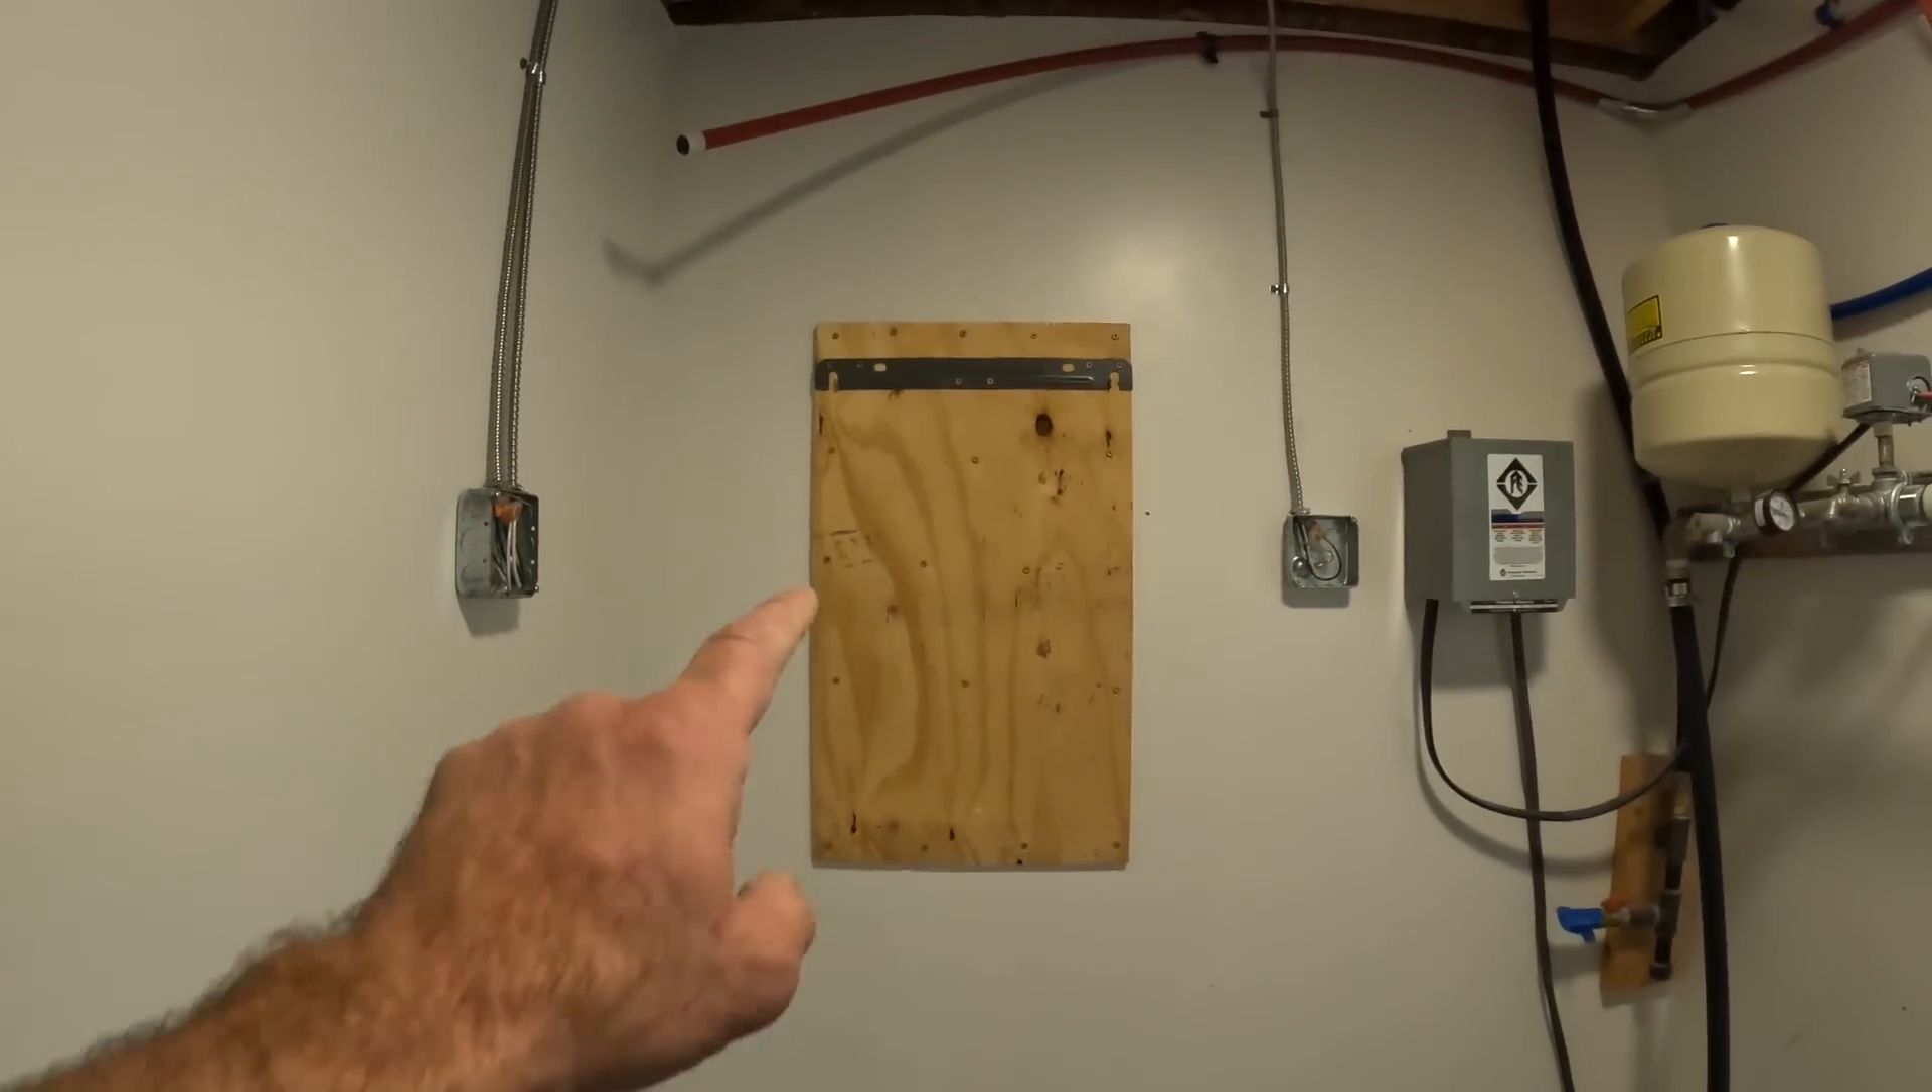And that is the state of my boiler right now. It needs to get mounted right there. These are OSB walls.